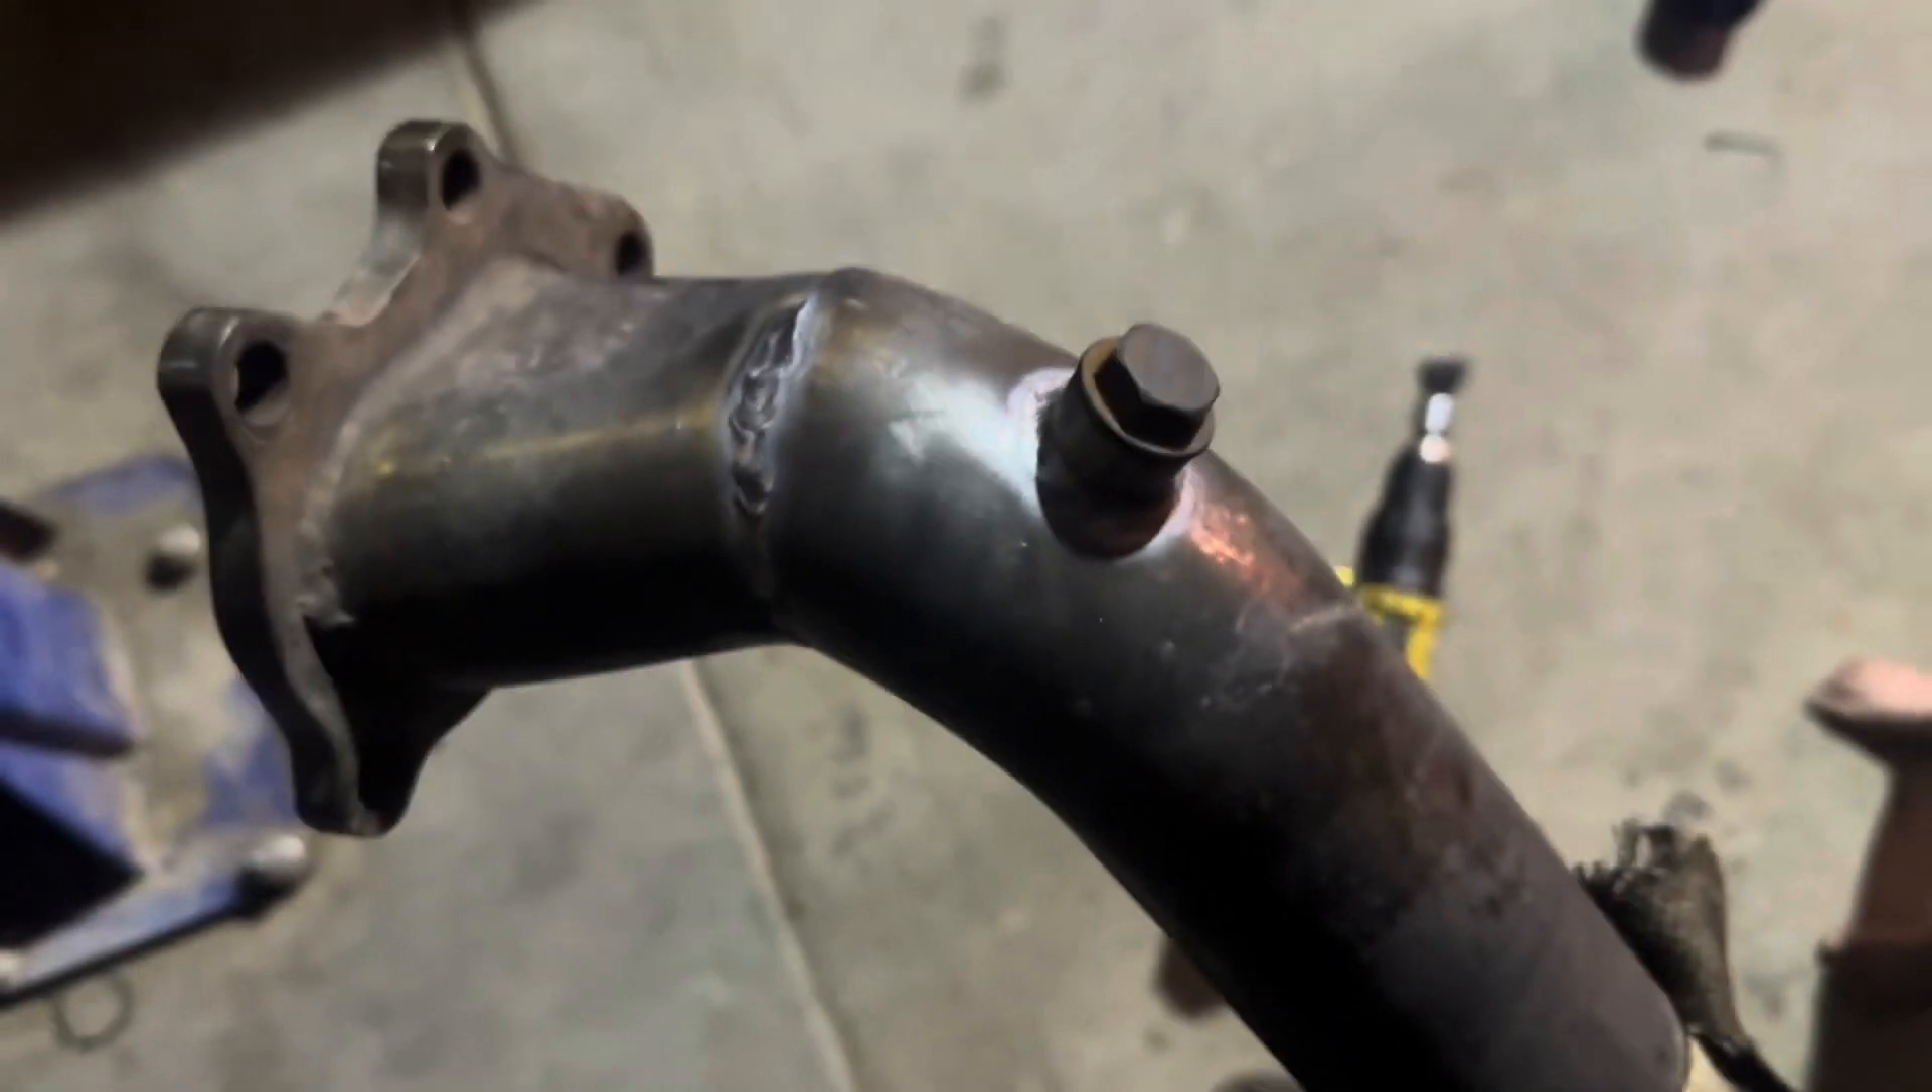There's the weld fixings and the beautiful bung welded on.